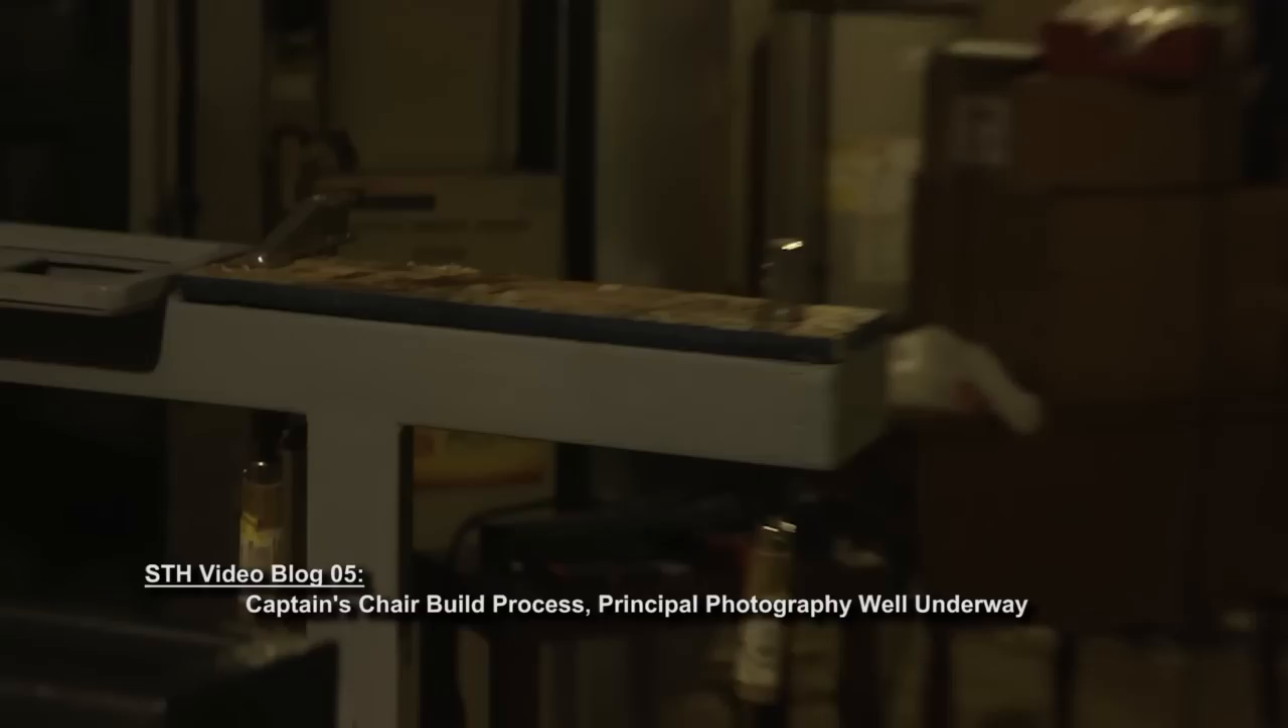There's some wood on the armrest there that will be covered with vinyl and will serve as the cushioned armrest for the chair.